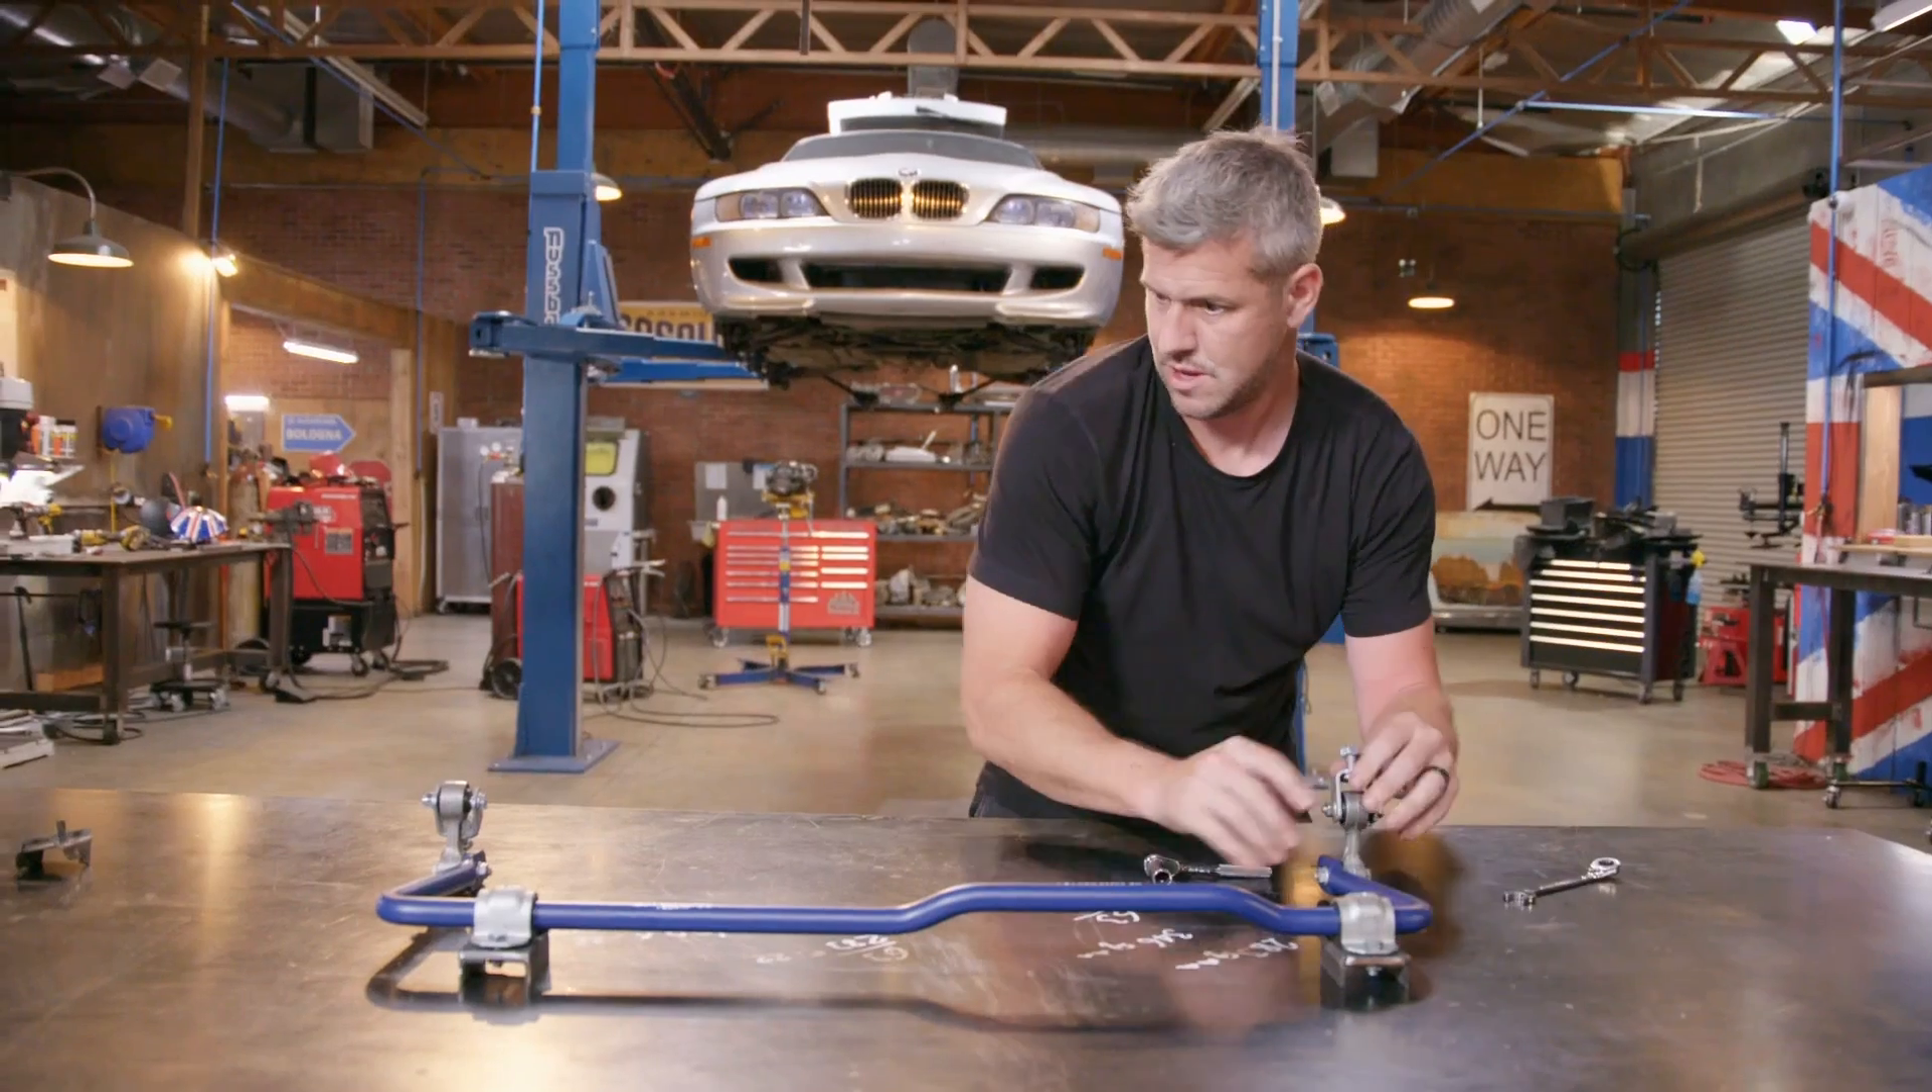Now that is the rear anti -roll bar system assembled.